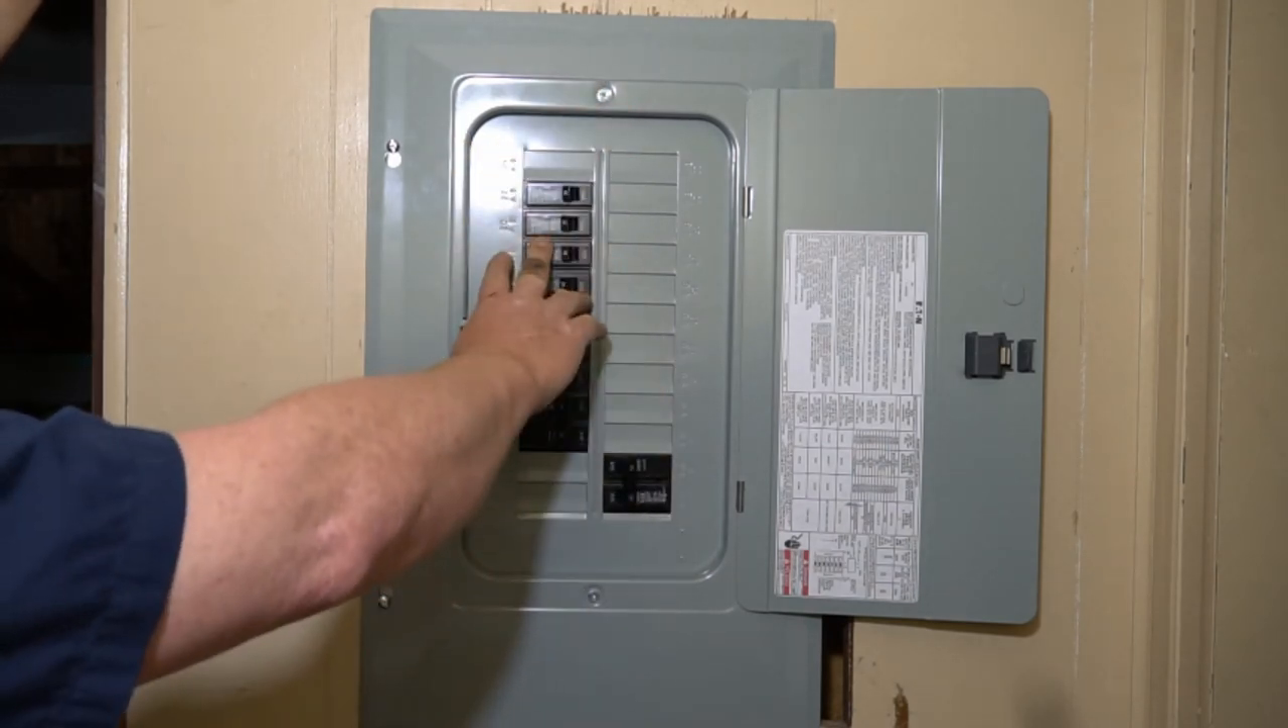Got the face plate on here.